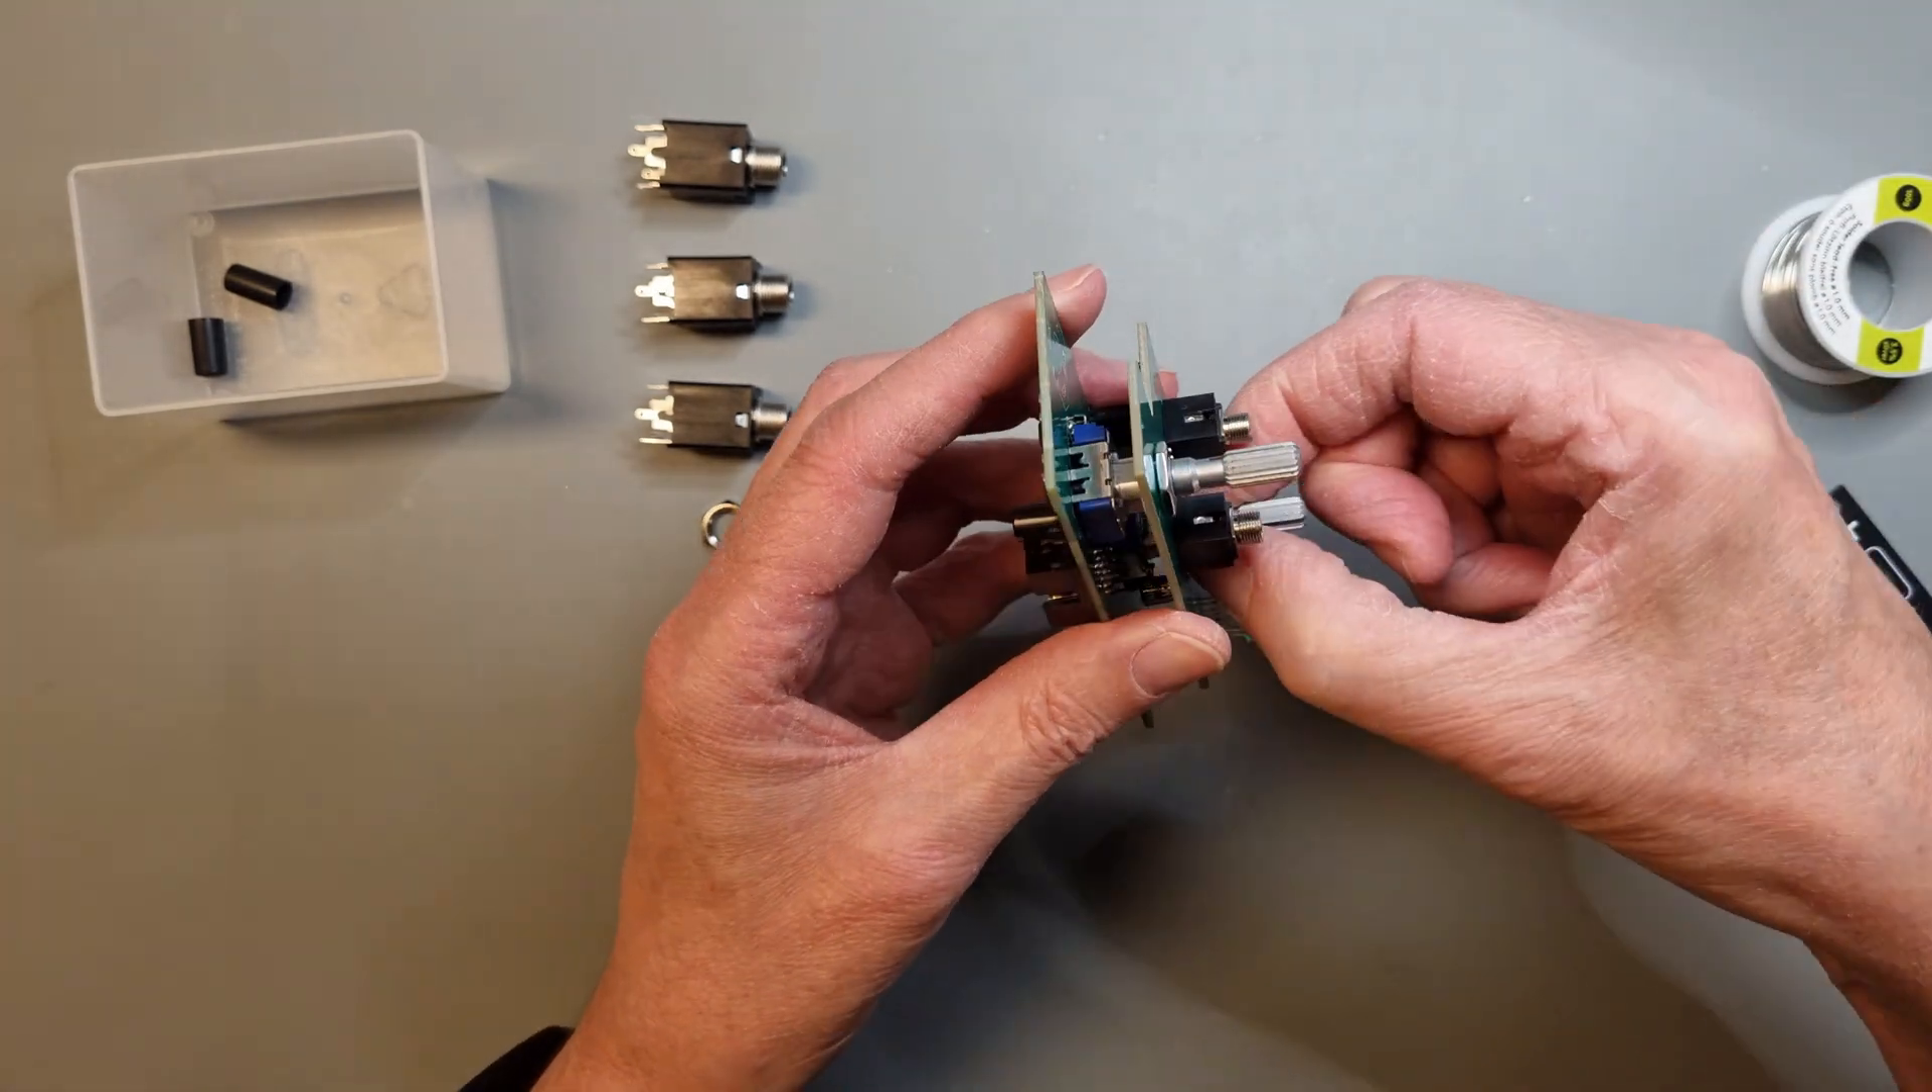The module is almost finished now and the last step is to put the boards together and attach the TRS jacks.